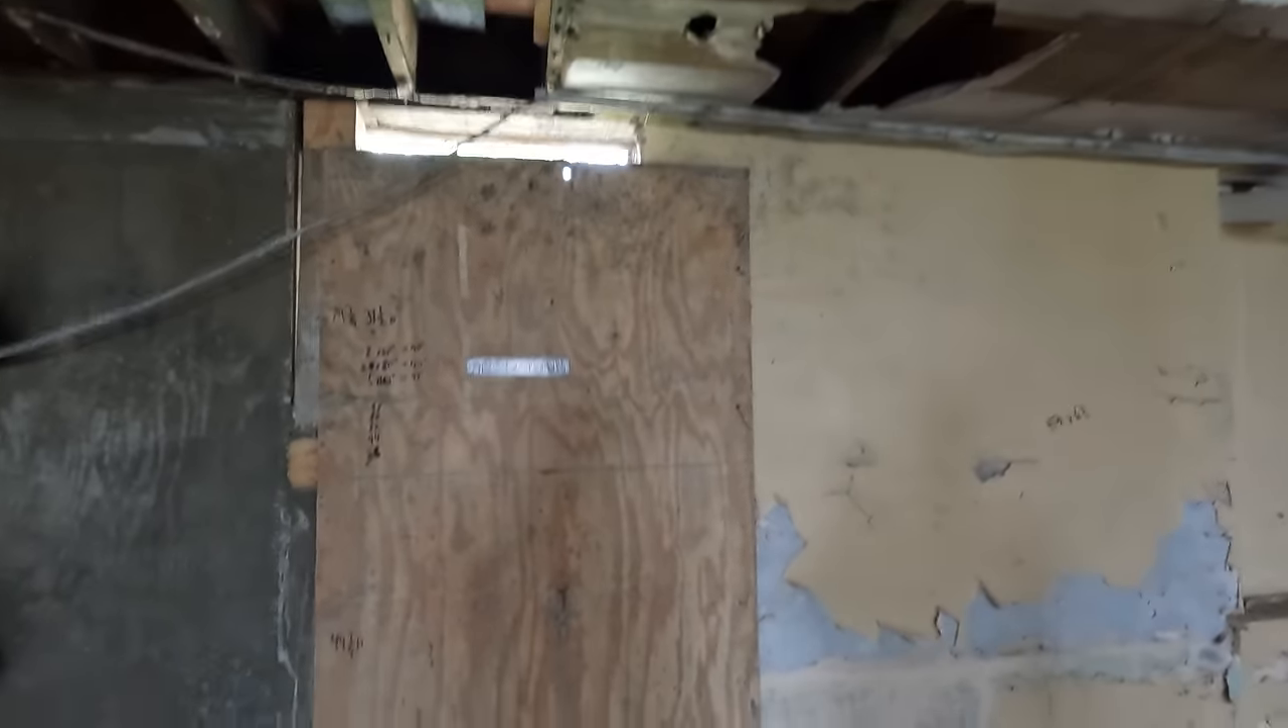There's another window that this plywood is covering up you can see there's a little bit opening at the top there.